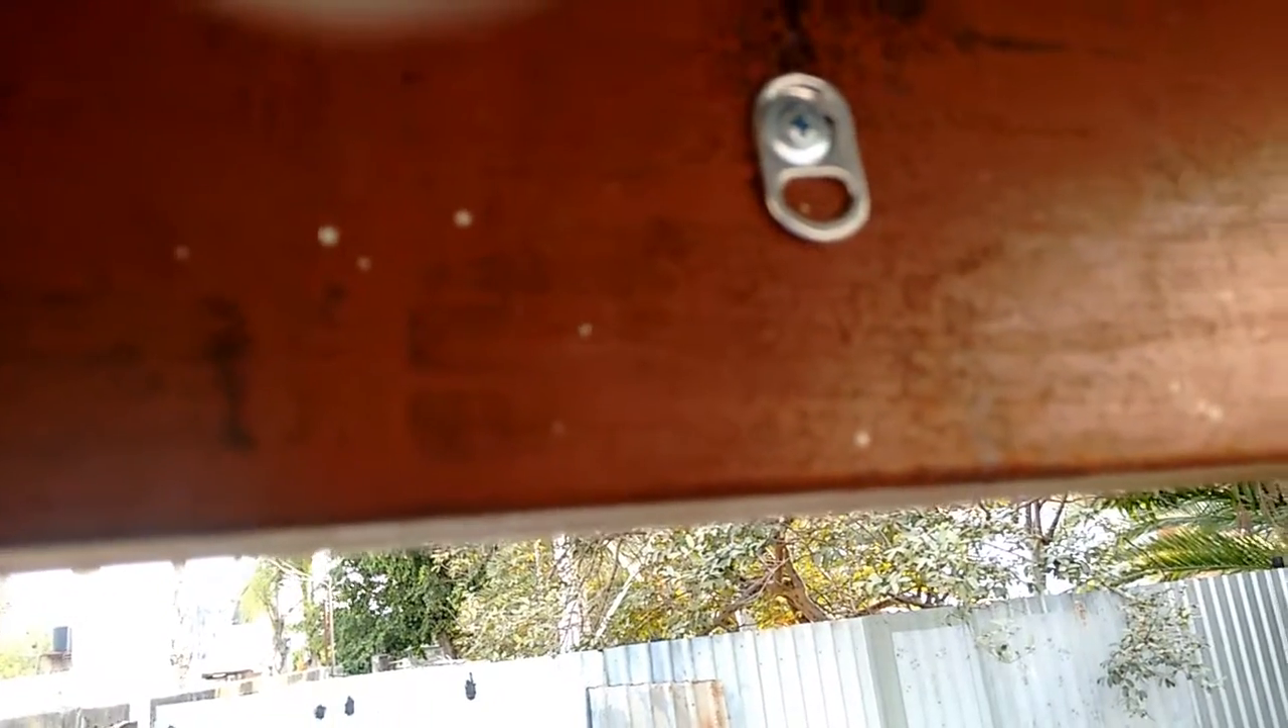Aquí podemos ver ya el anillo de sujeción colocado.